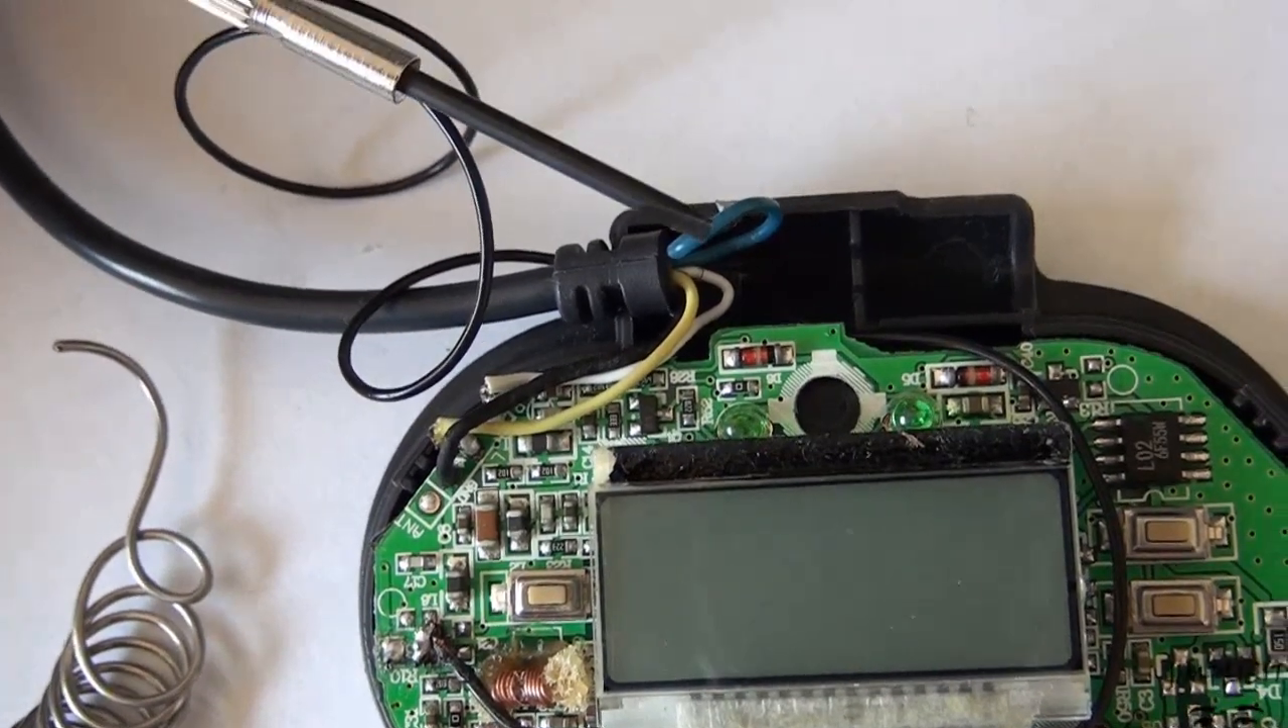And I tucked the blue wire over here because you don't really need the blue wire anymore.